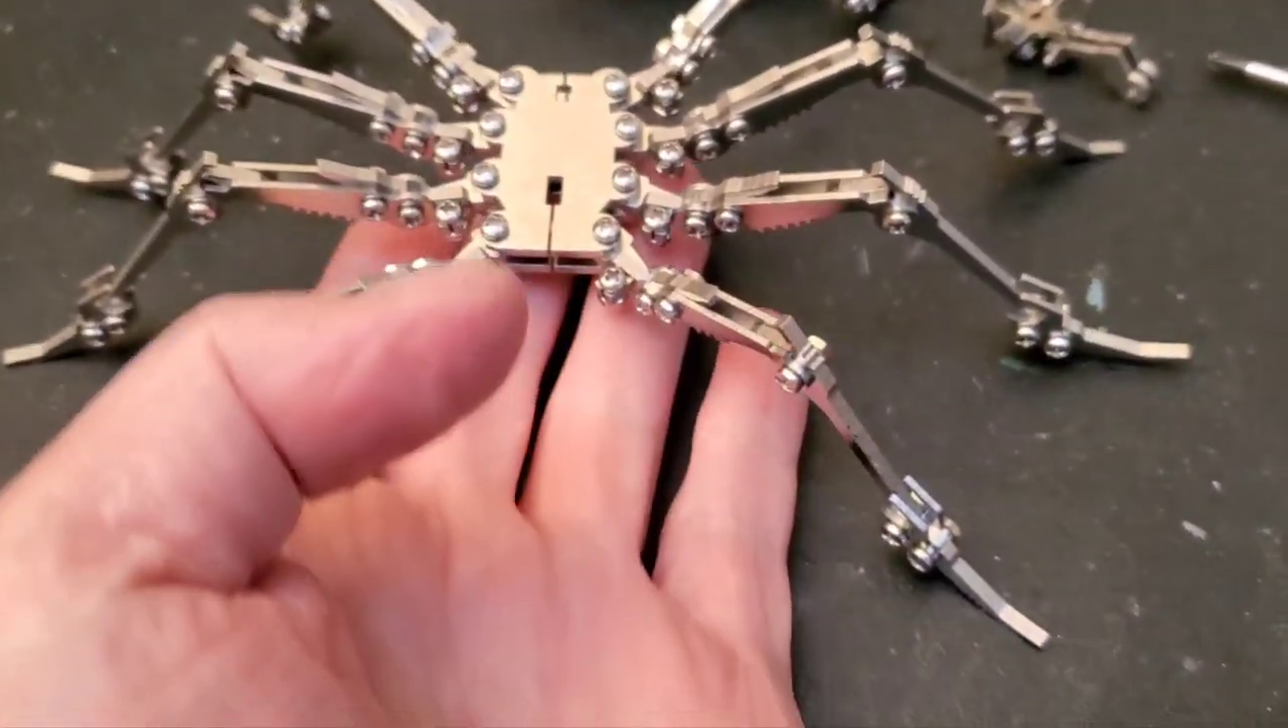All right so now we got the legs all attached to the main body section.